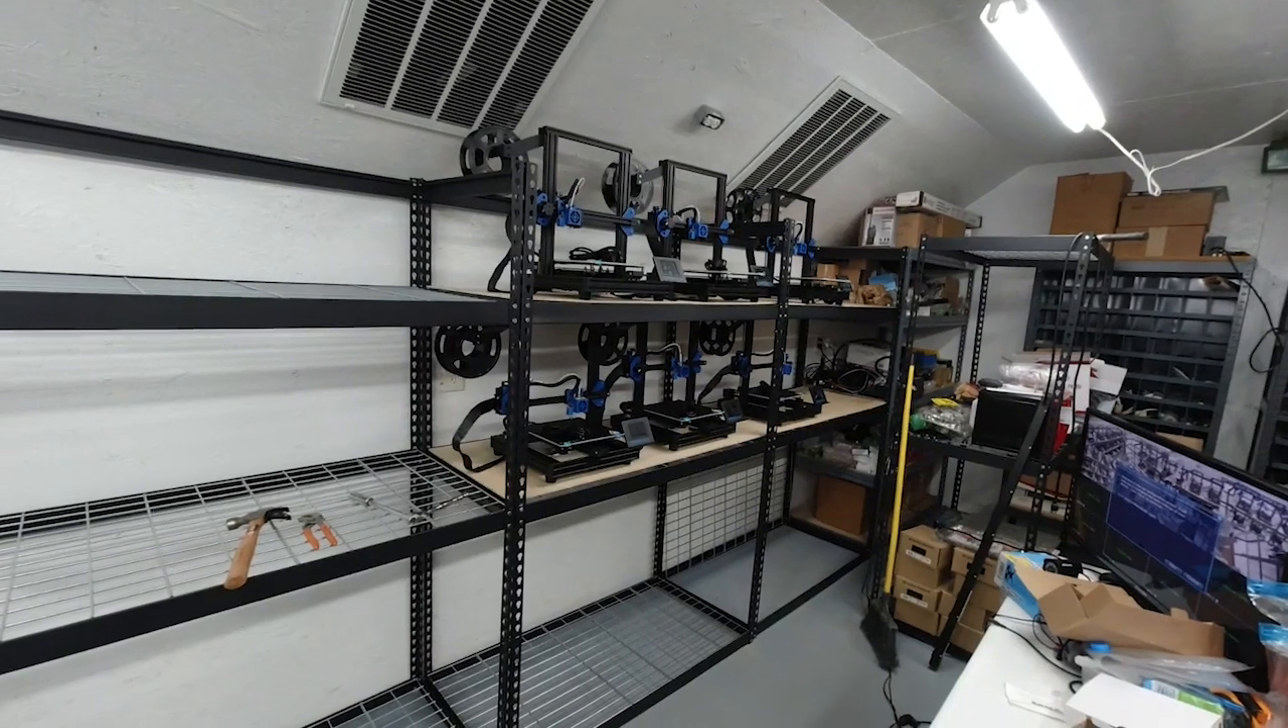Here you can see the shelving that we've just recently assembled.